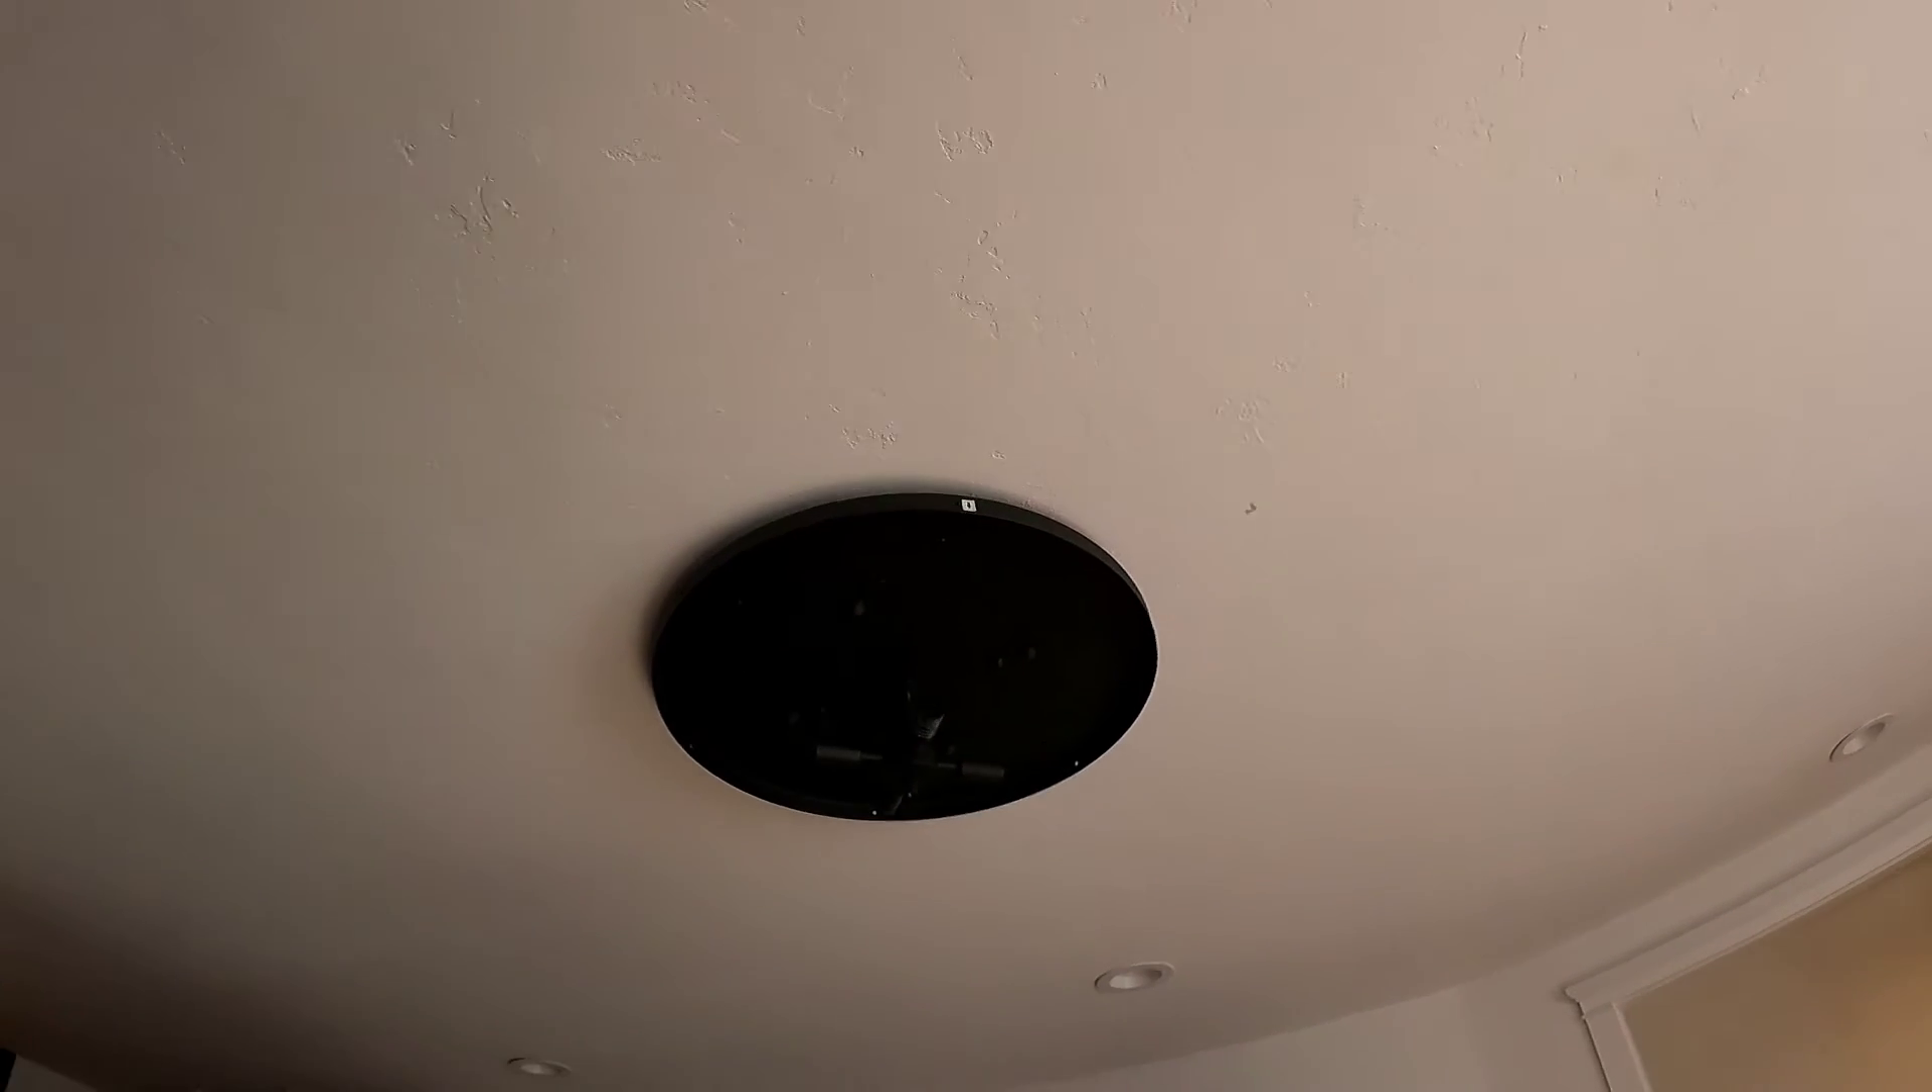Ya tenemos nuestra parte de la luz instalada.